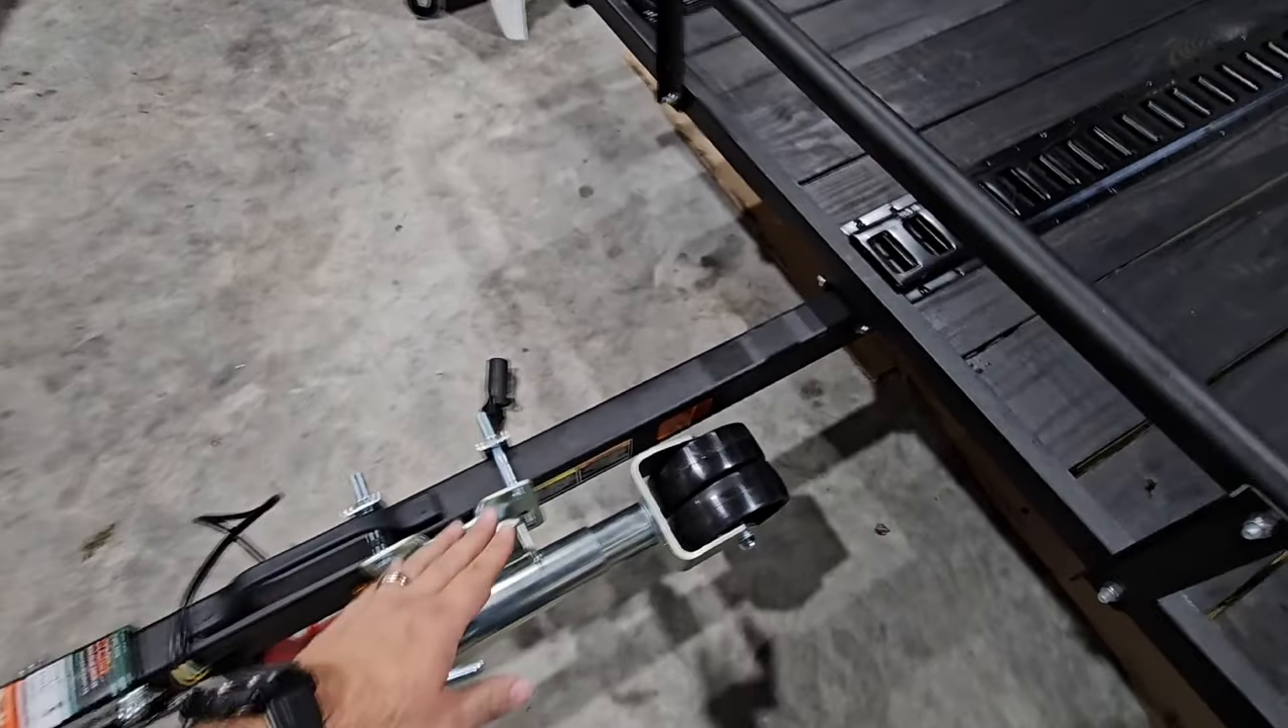So we mounted the front rolling tongue jack up here.